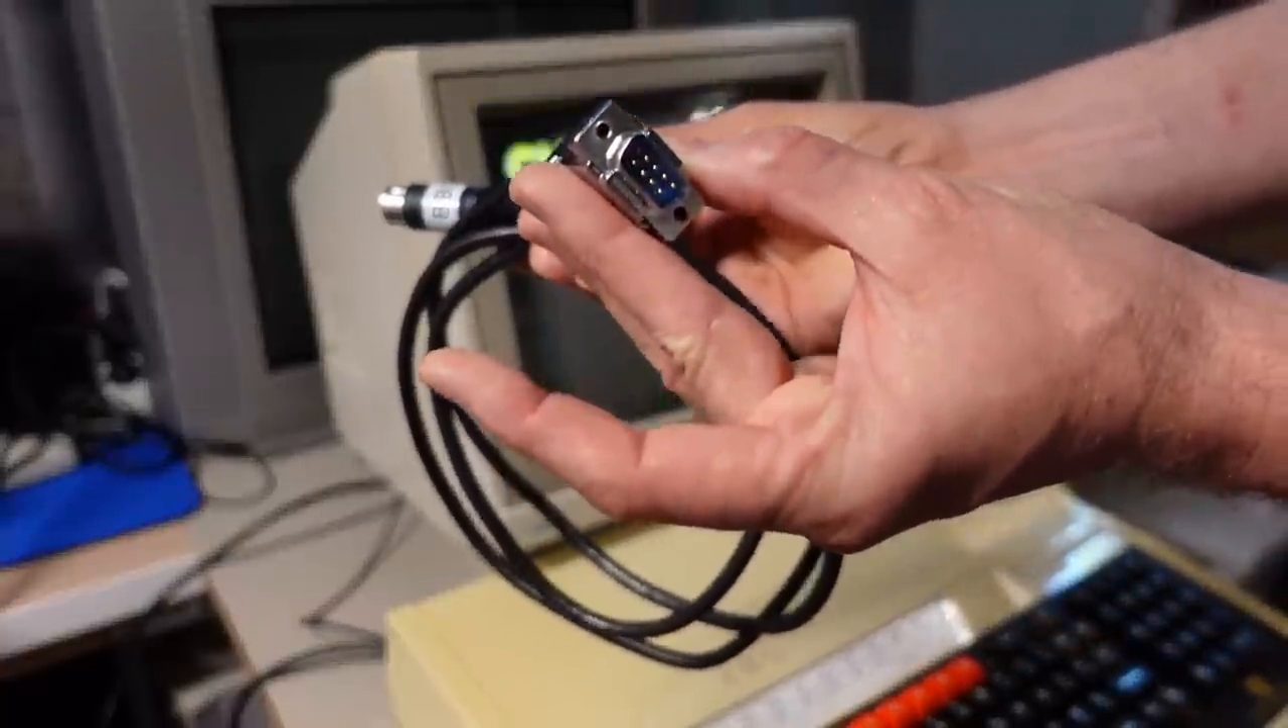I took the SCART connector off and I added a DE9 or a 9-pin connector here.